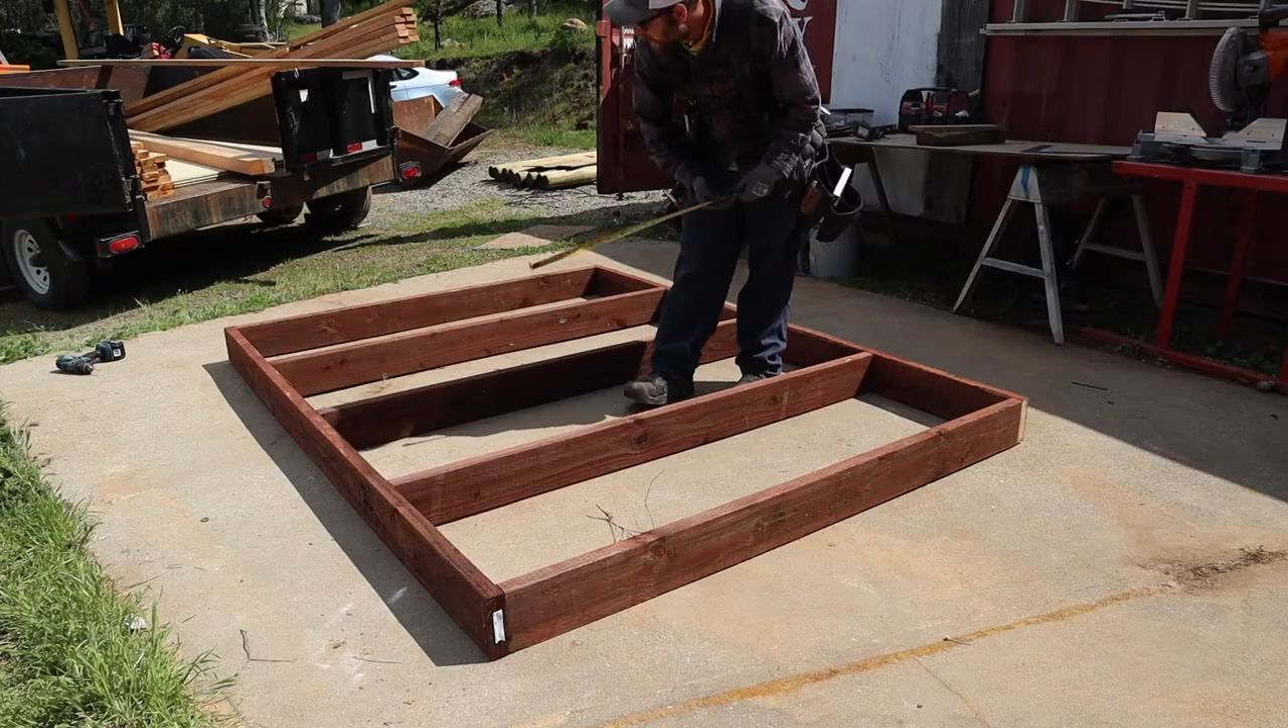So now we got the frame put together.